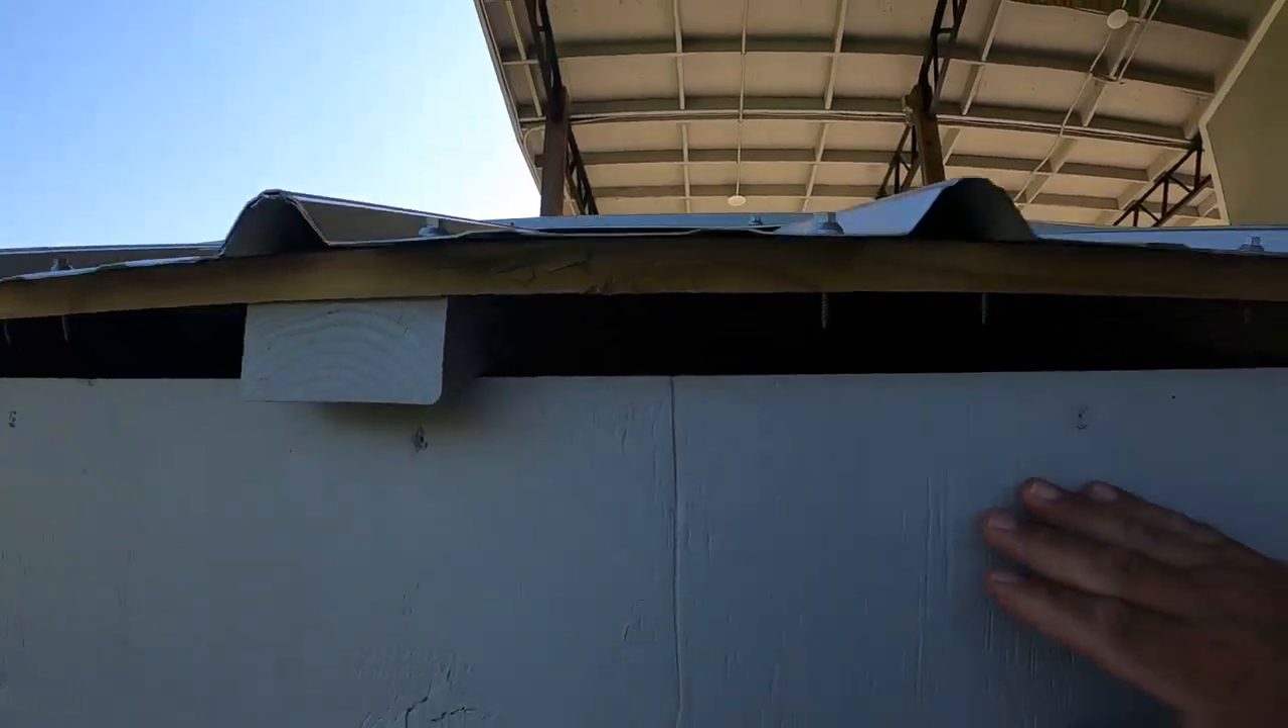If you come and look under the side we got big inch and a half gaps out there.